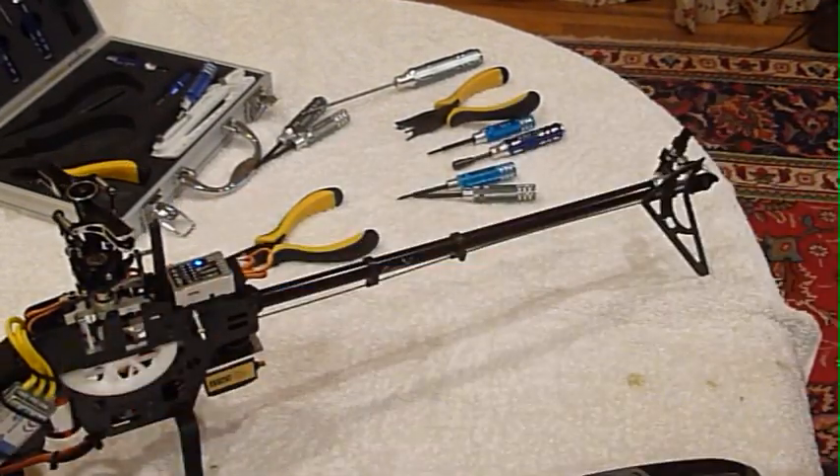And I've got my vertical stabilizer in place to hold the pin.